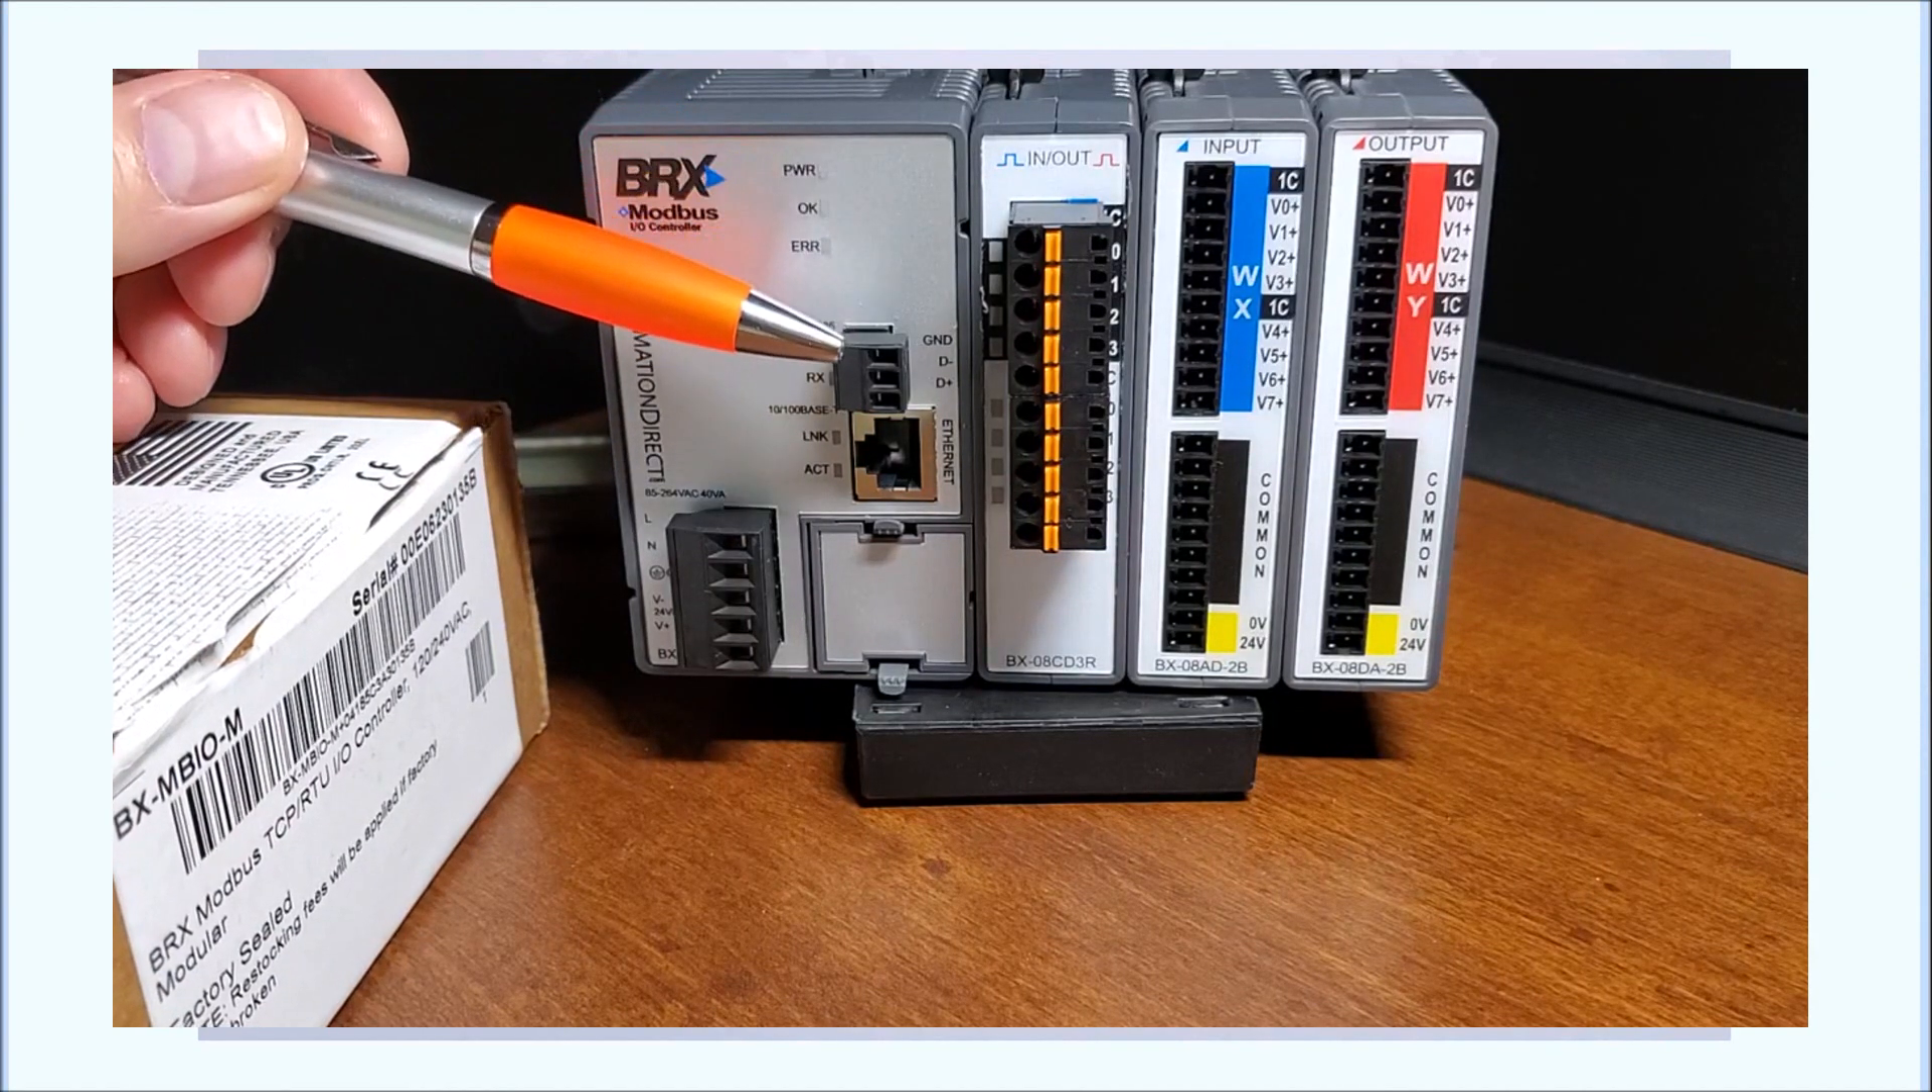And that is our unit fully assembled.